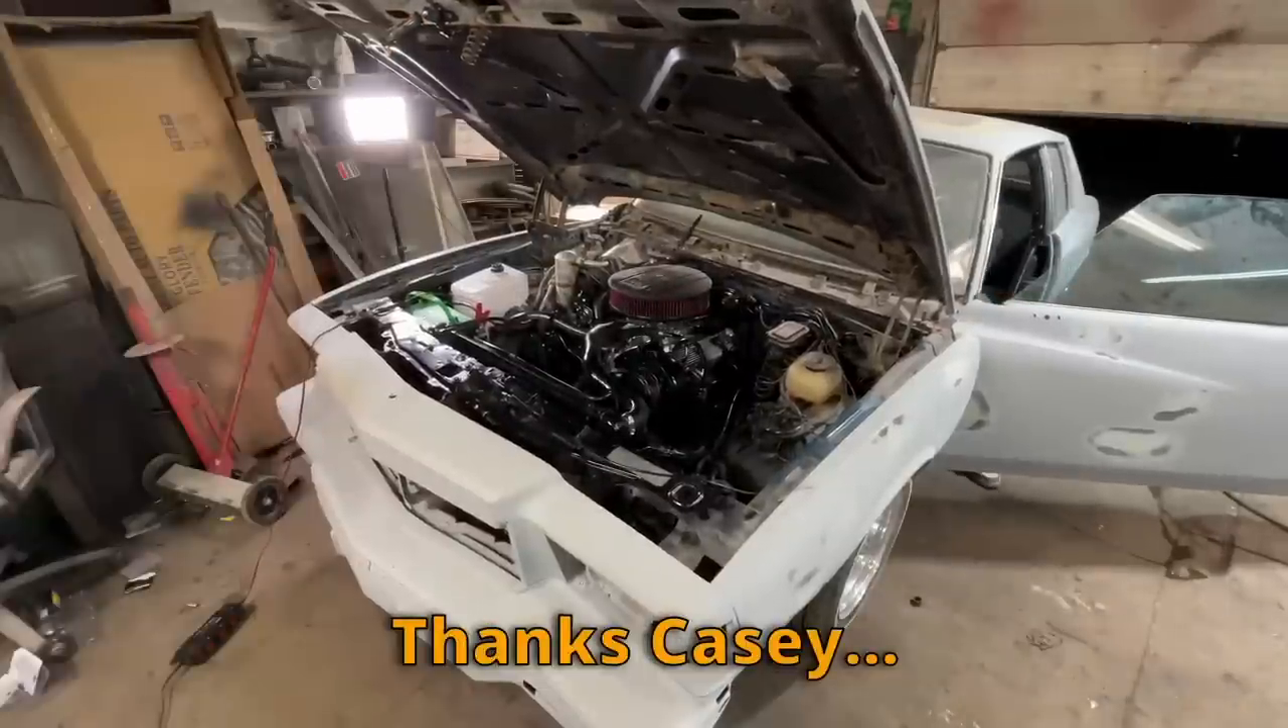Got the air cleaner on there.